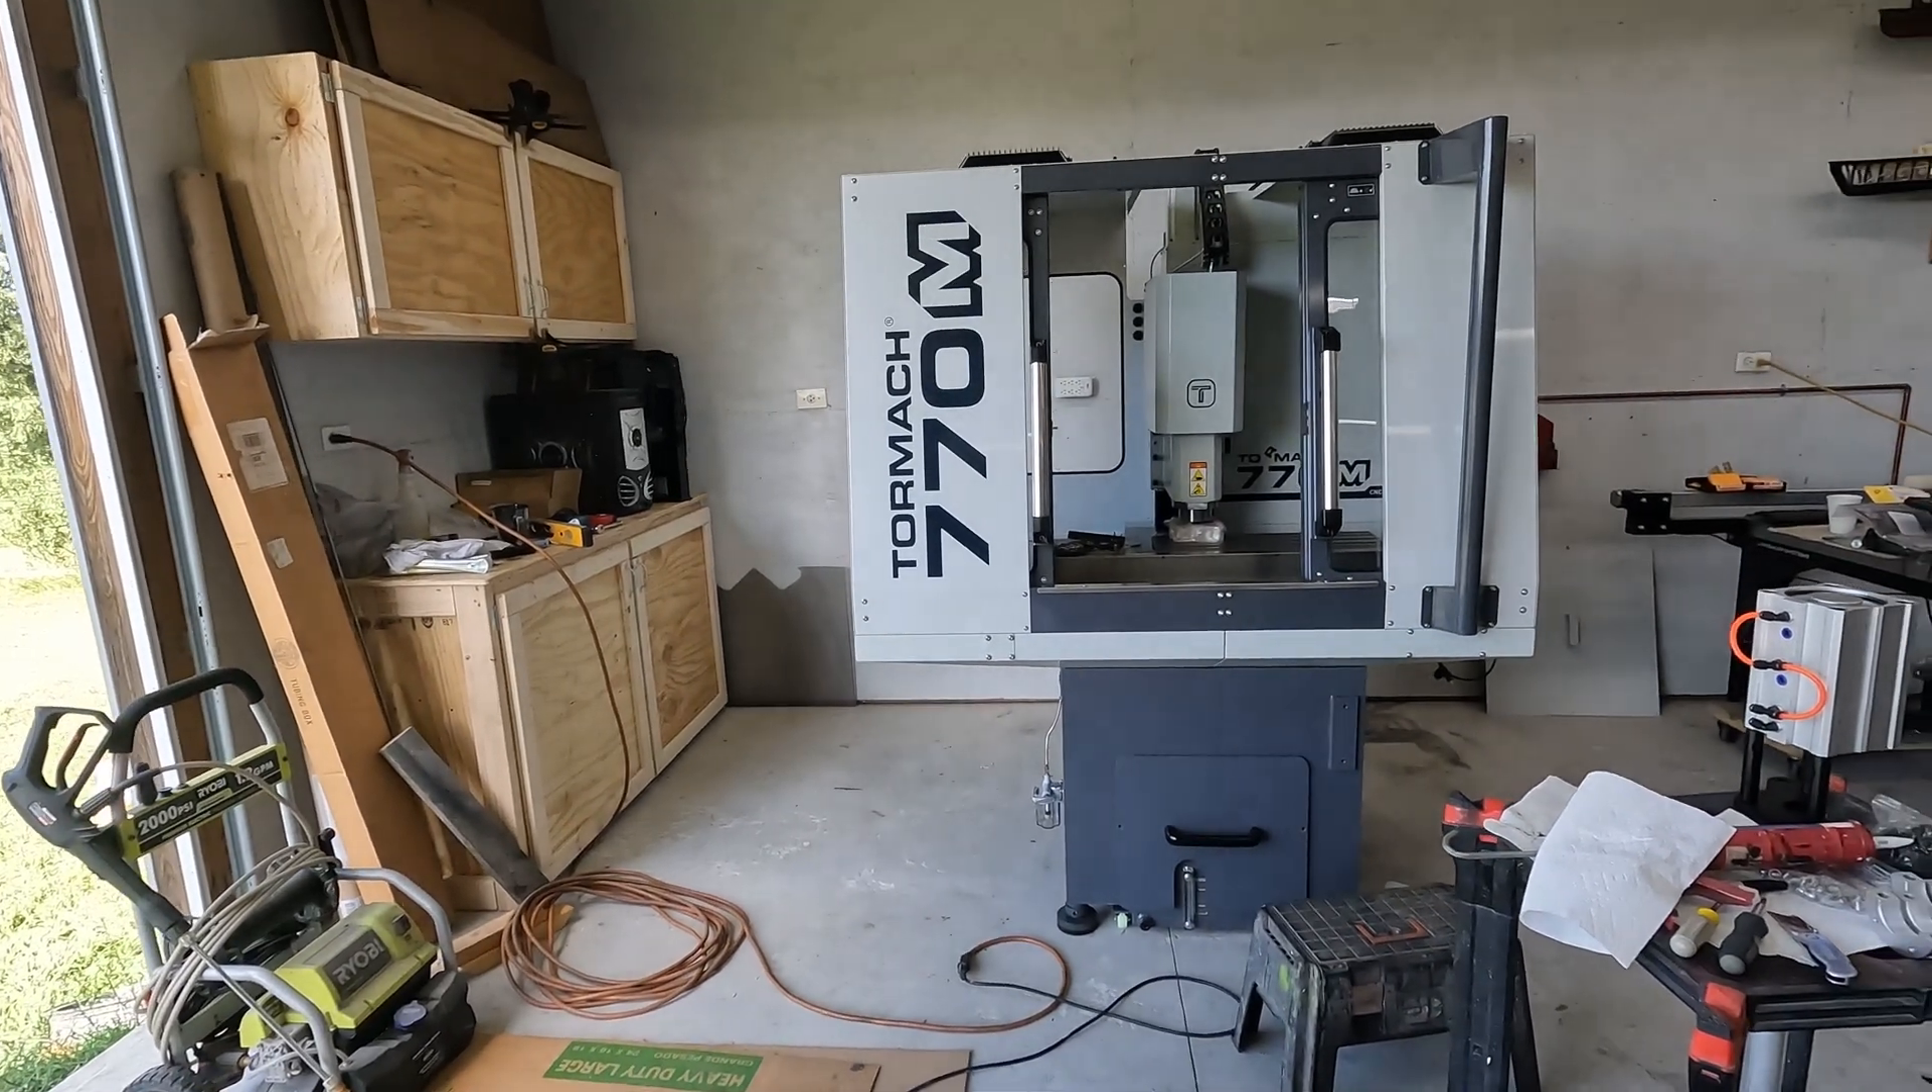Um we got the enclosure on yesterday.